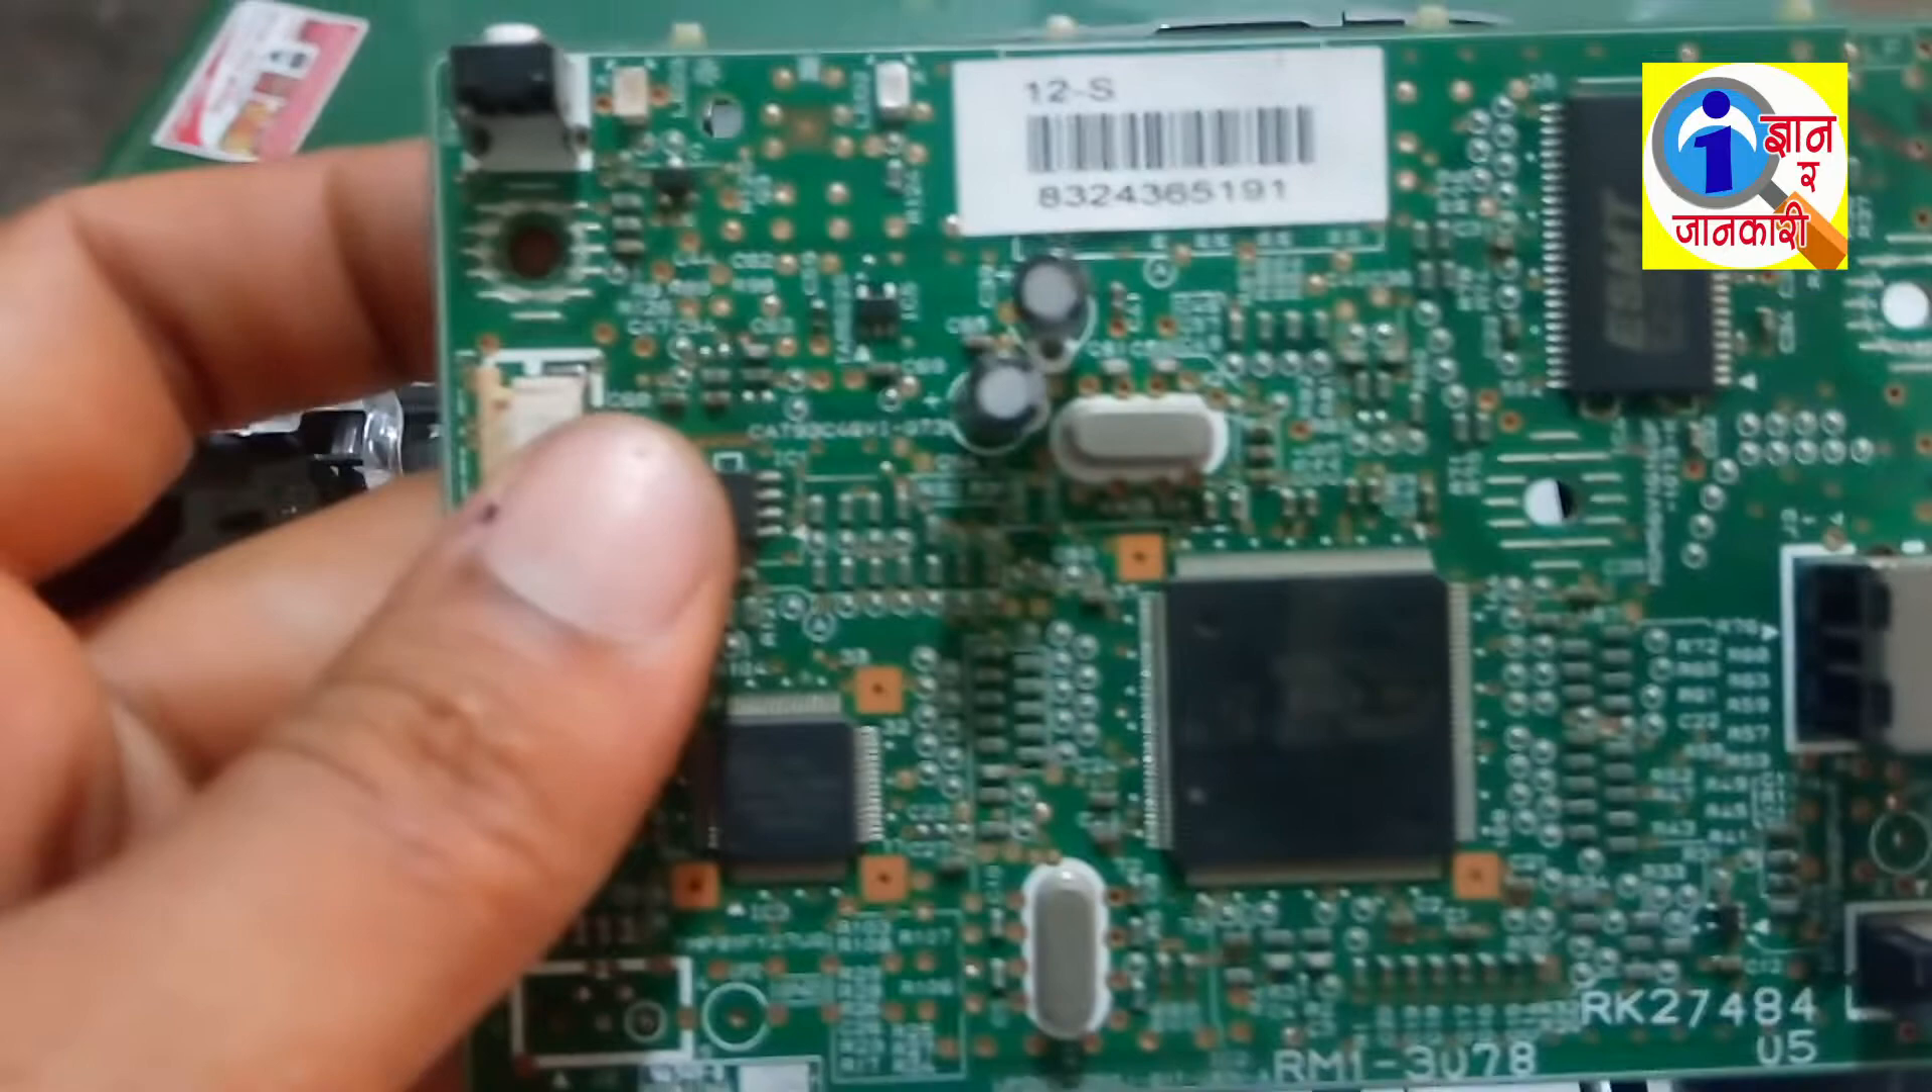Okay our PCB board has been removed and we can see the PCB board here.